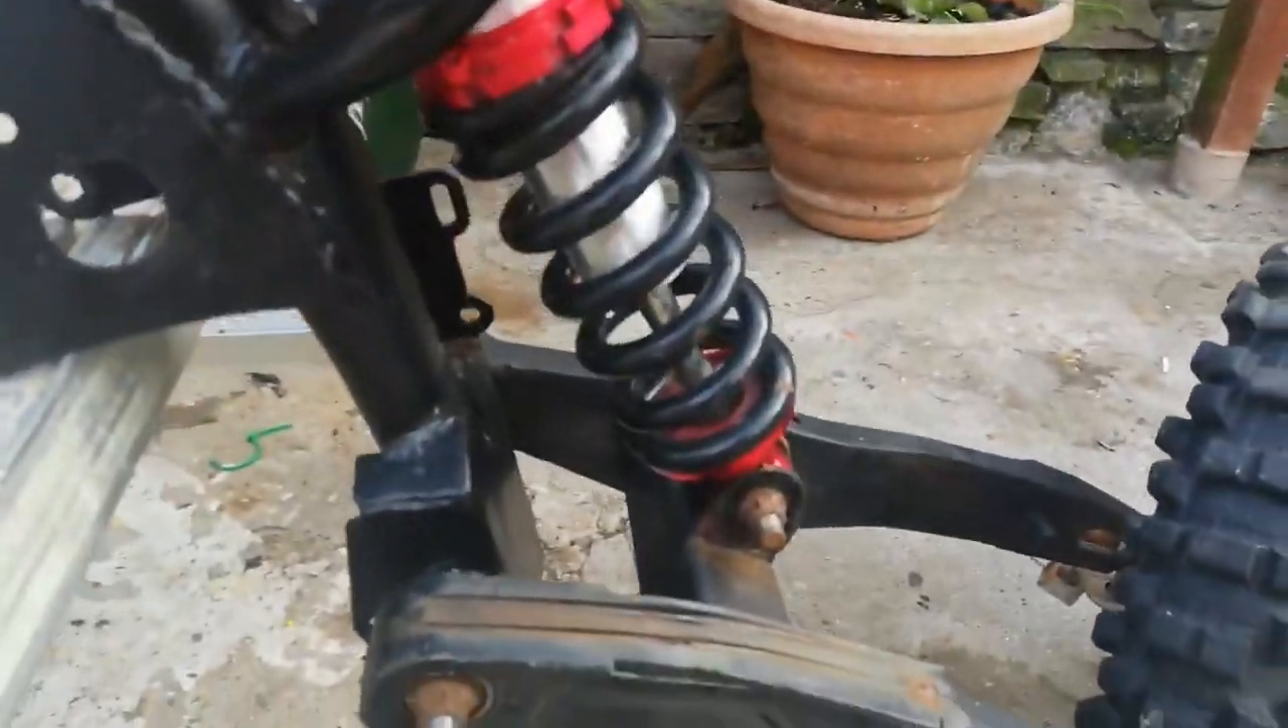So yeah, we got the shock in, which is looking good.